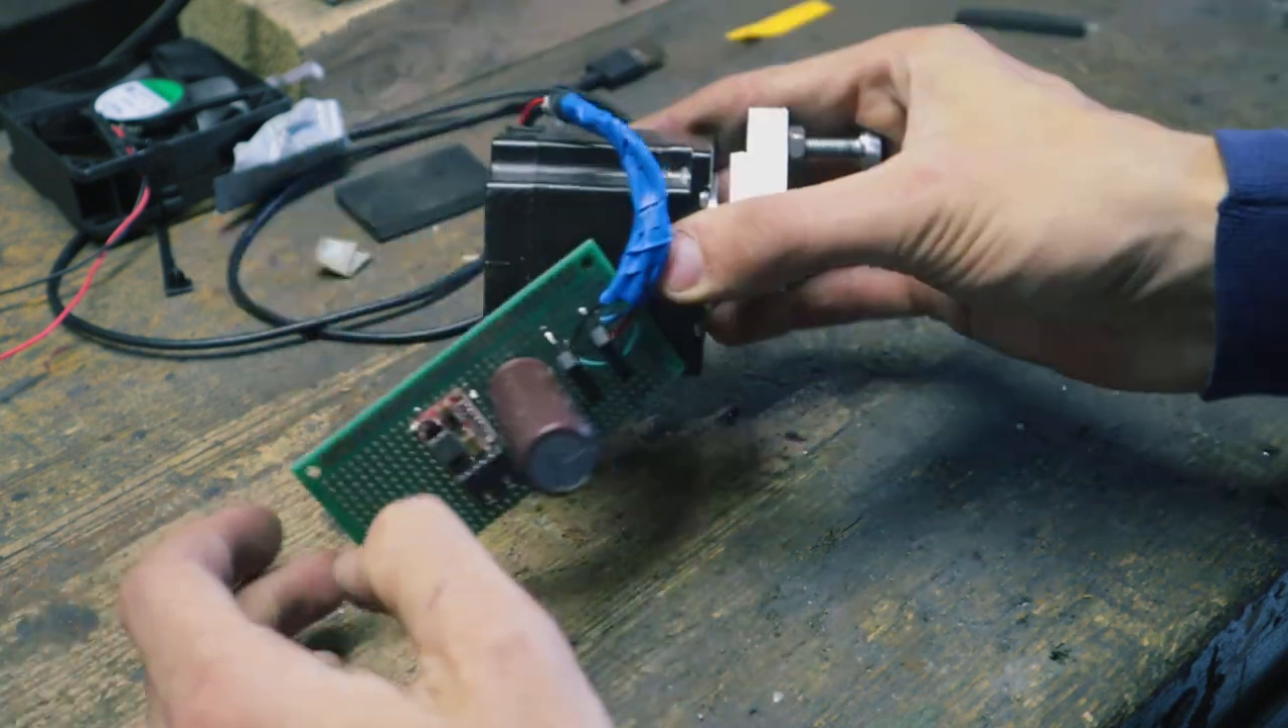Now the next thing that we need to do is get this circuit board attached somewhere, because I don't just want it hanging off the generator by a couple of loose wires.